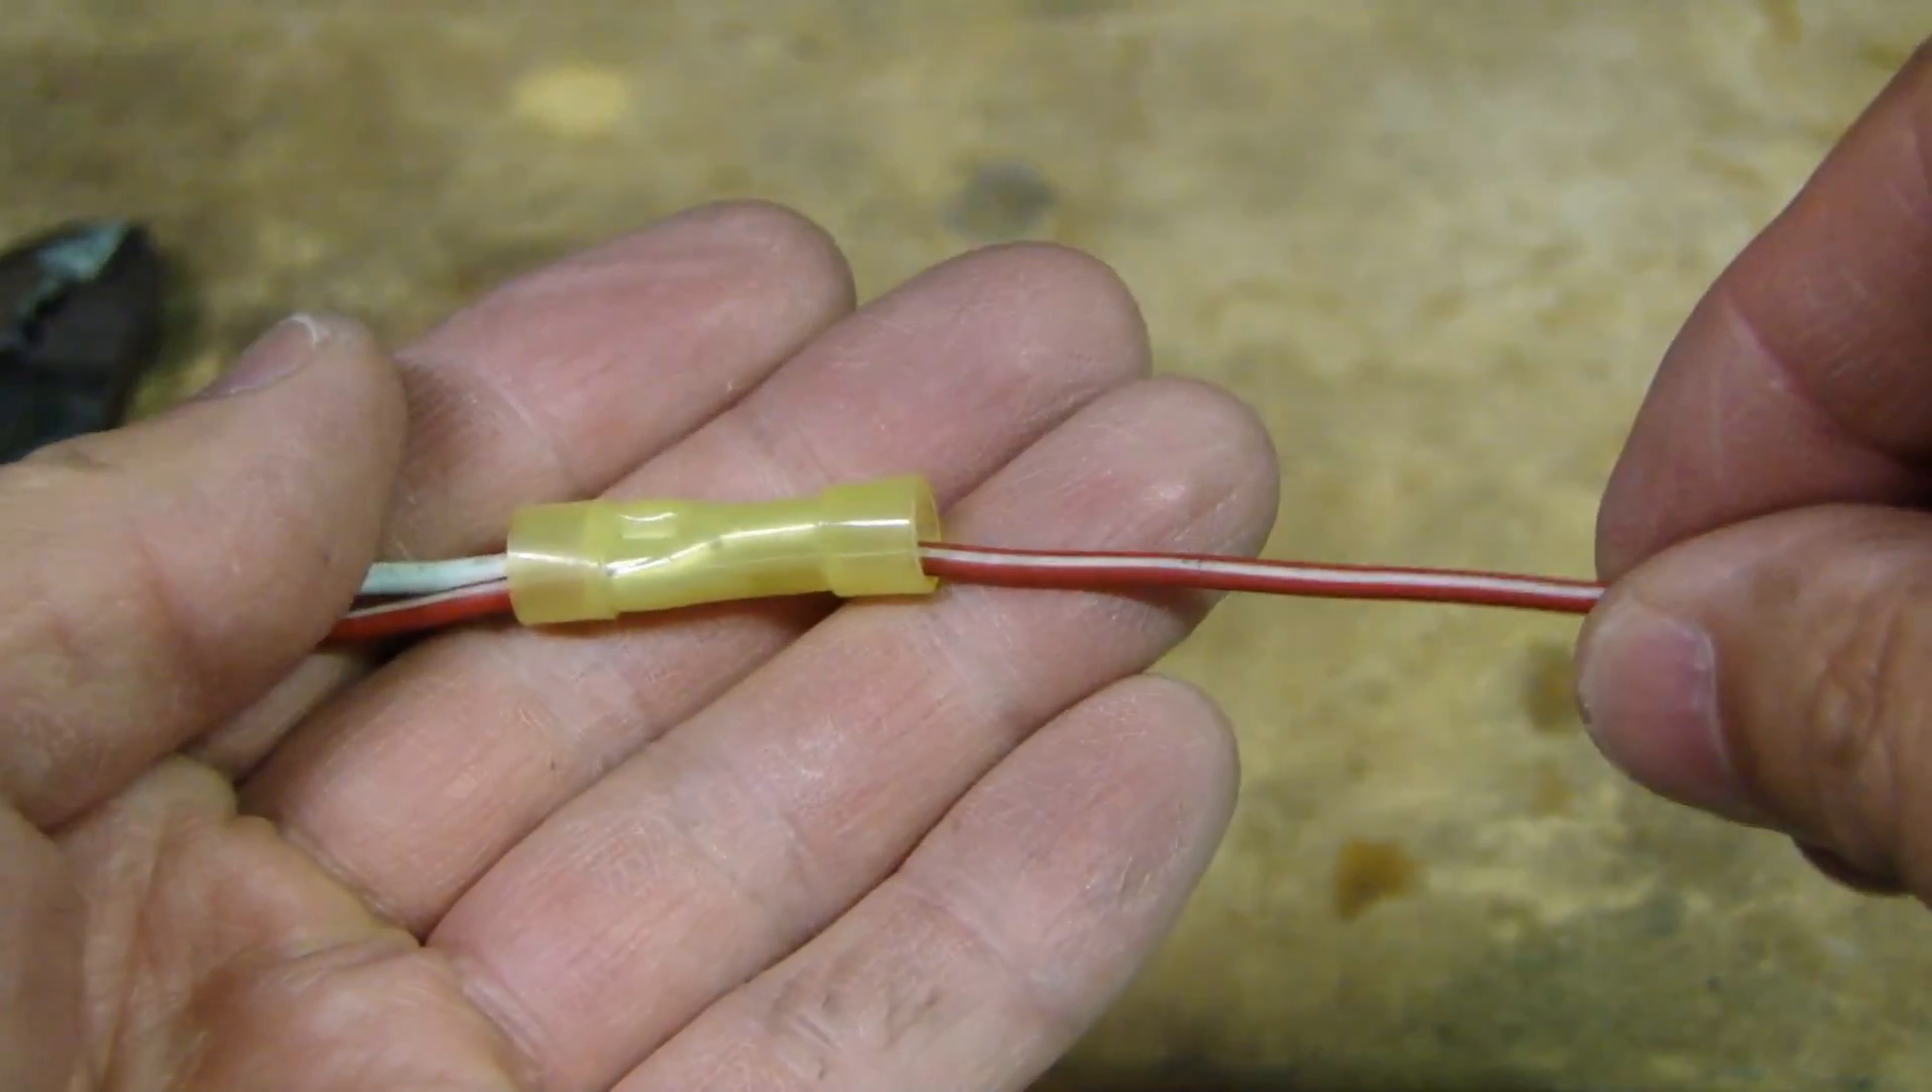So feed those wires in here put the crimper on and we'll go ahead and squeeze the crimper and release it and now you see this one wire is now joining these two wires.